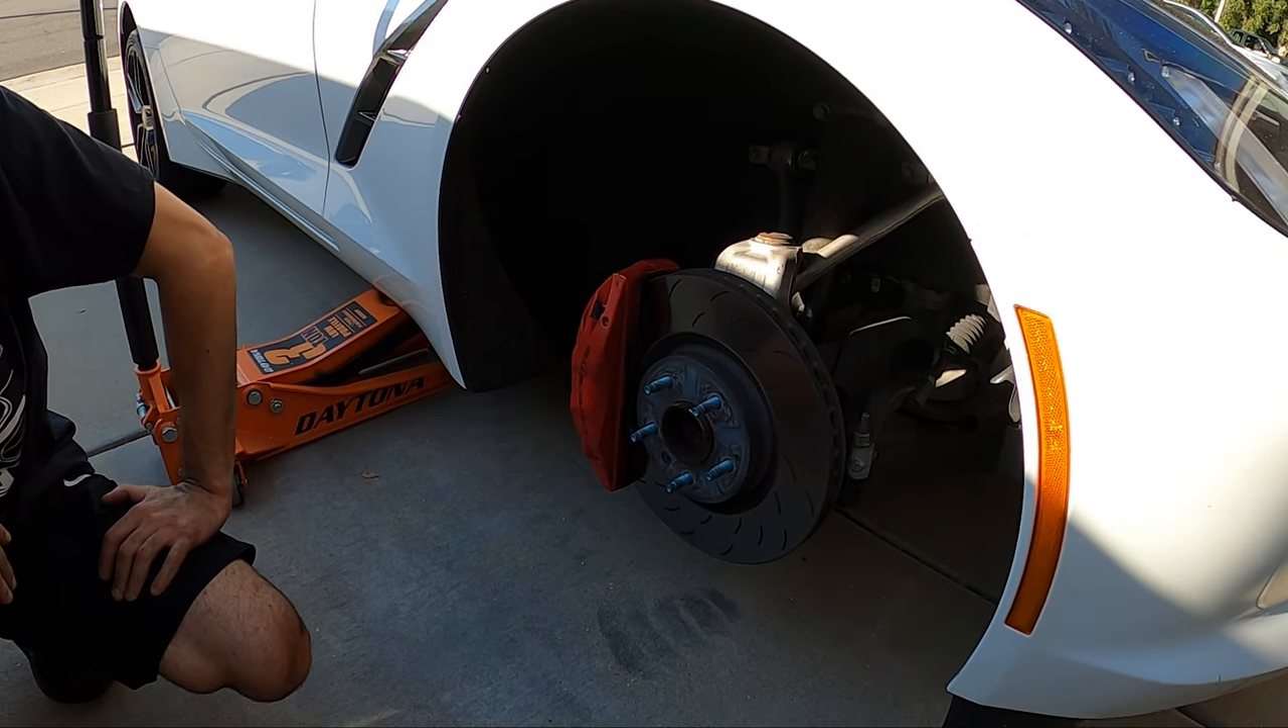So now that we are ready to get into the fender, we removed the wheel just to make this easier.